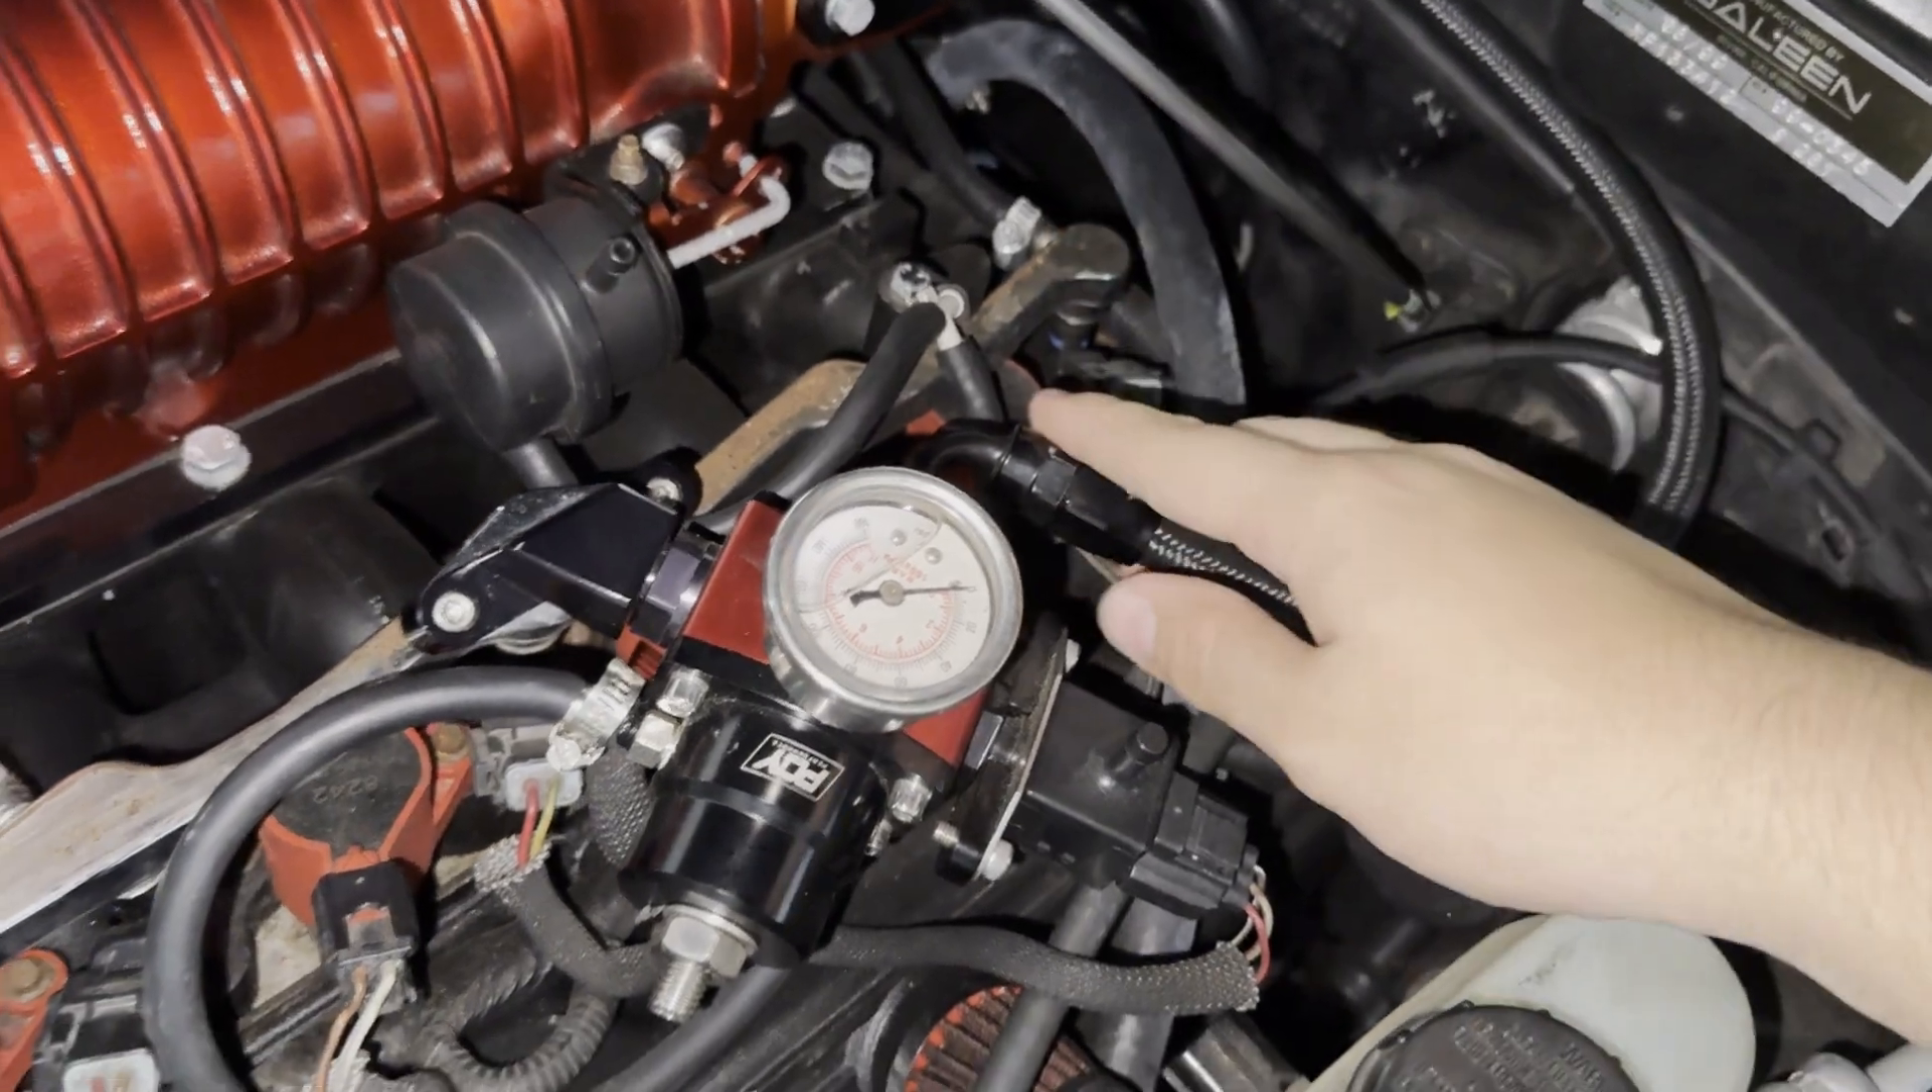So coming over here and looking at the car, you see we've got our fuel pressure regulator here for our return fuel system that we installed not long ago.